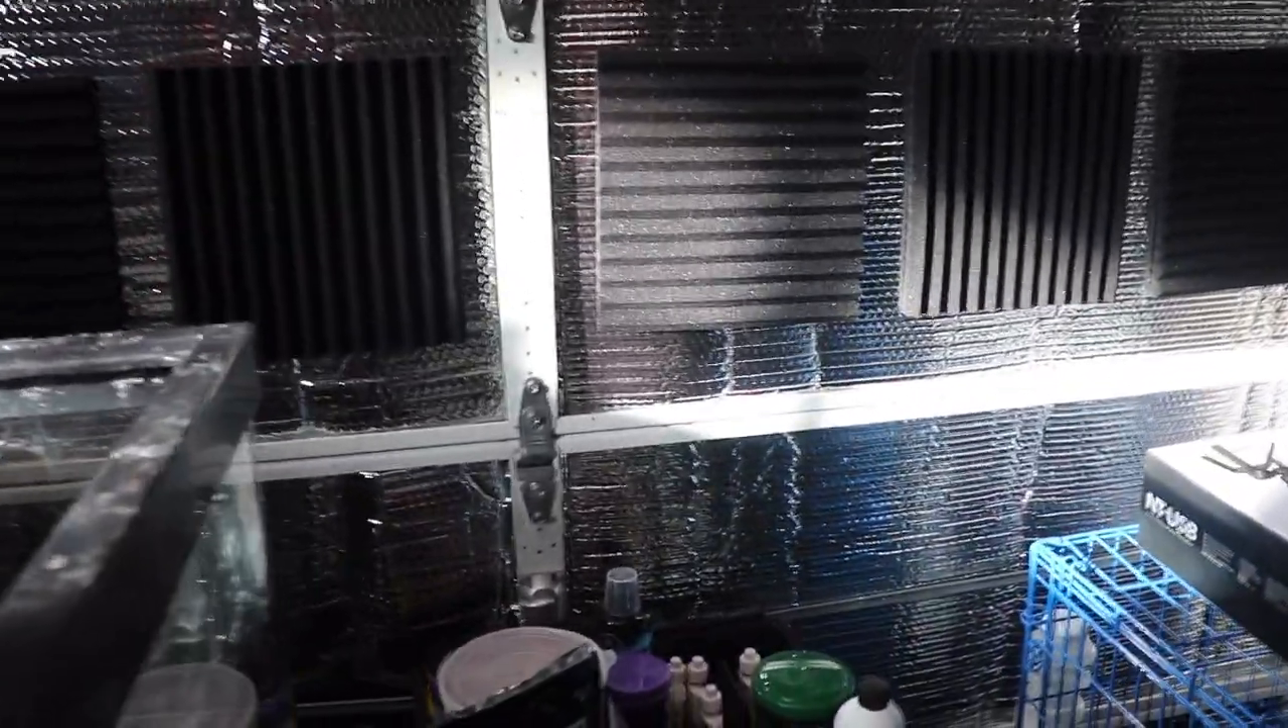So here we are with the finished product. We've got all of the insulation on the doors. It goes all the way down. I also added the acoustic panels to it.